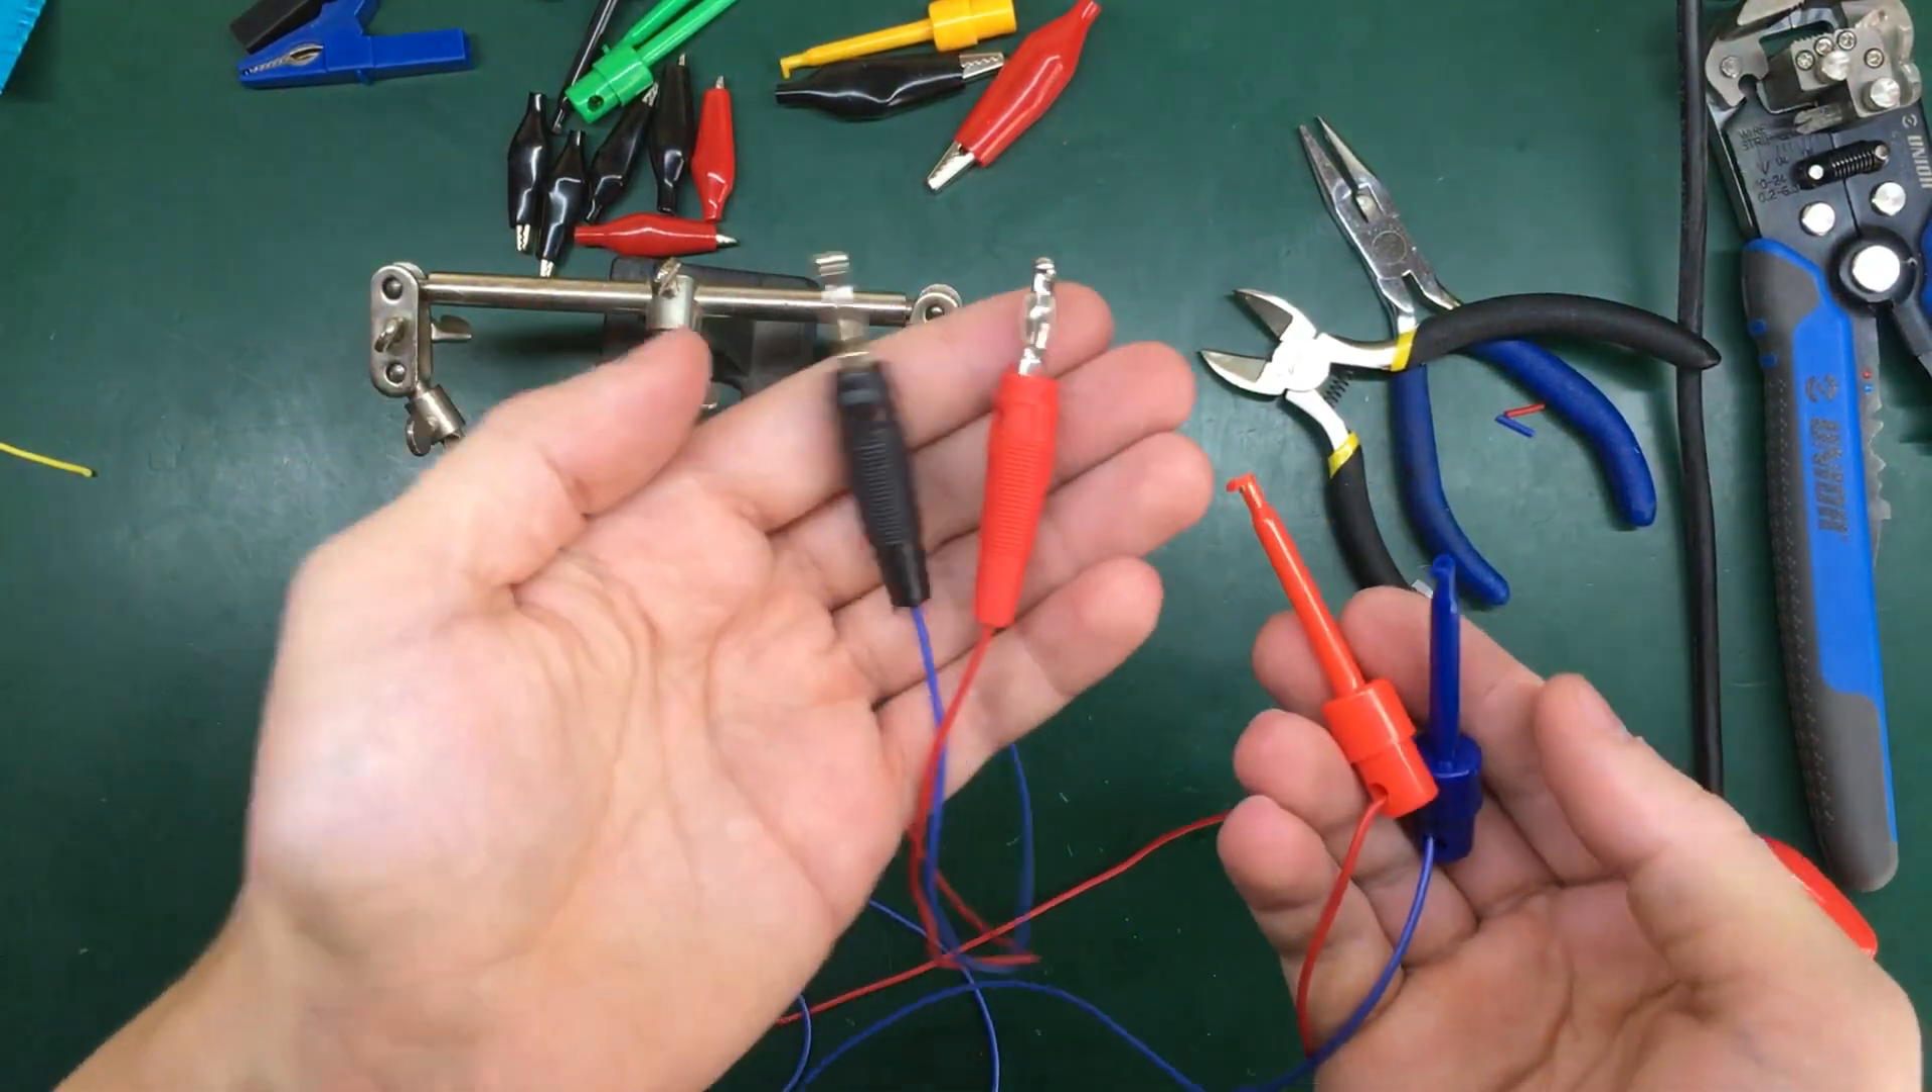And we have another pair of cables done. 4 mm banana jacks on one end. And these easy to clip on hooks on the other end.